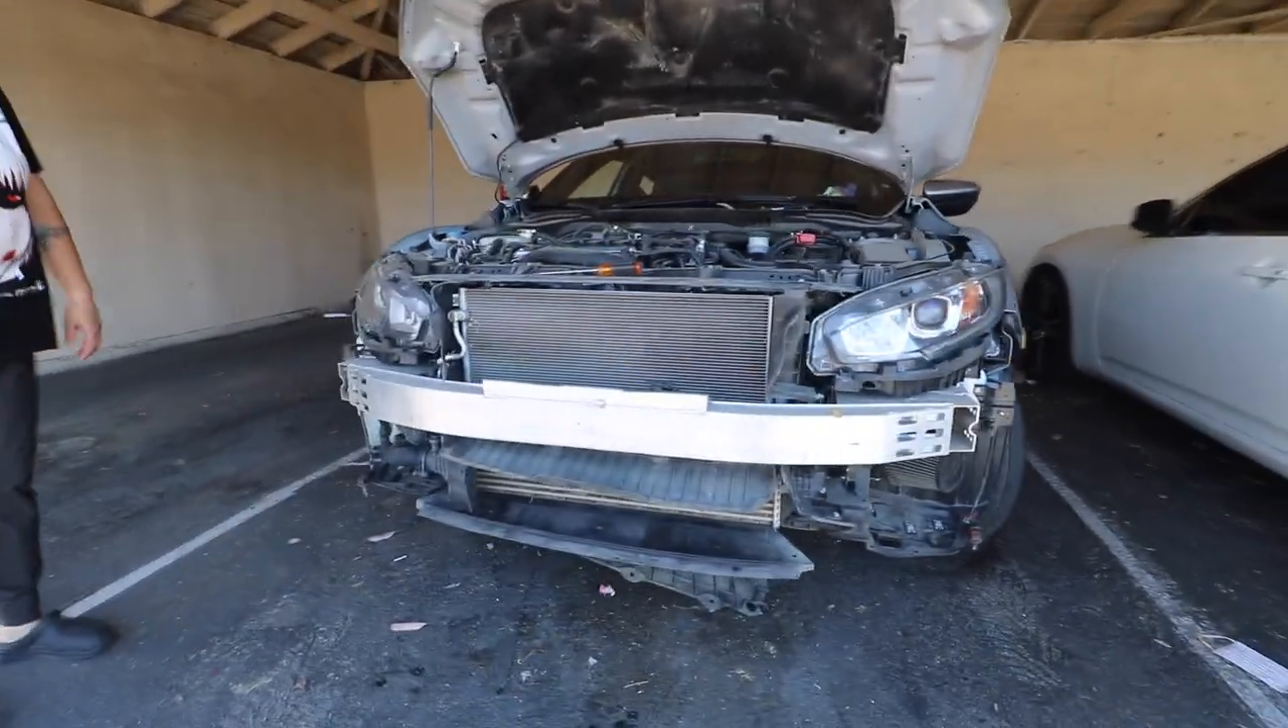Obviously you can see that we took the bumper off.